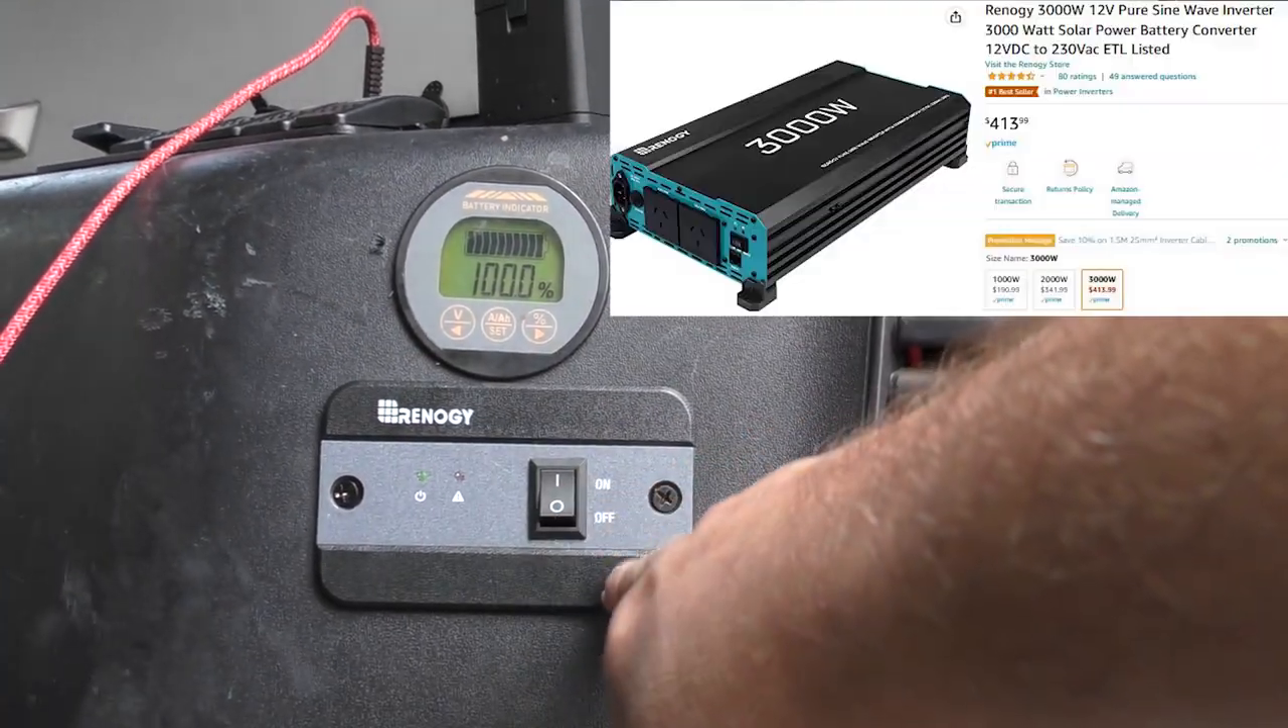What I've actually gone and done is just mounted the Renogy switch there the remote switch.